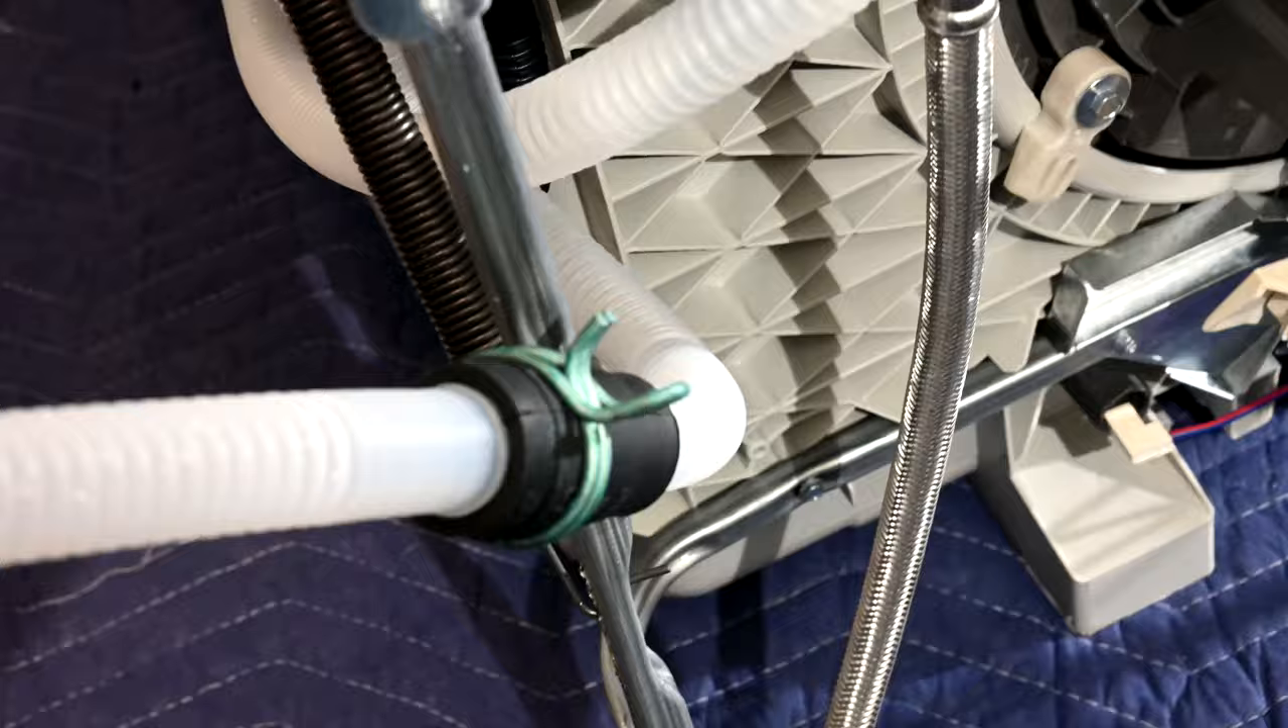Okay so we have the spring on there now.